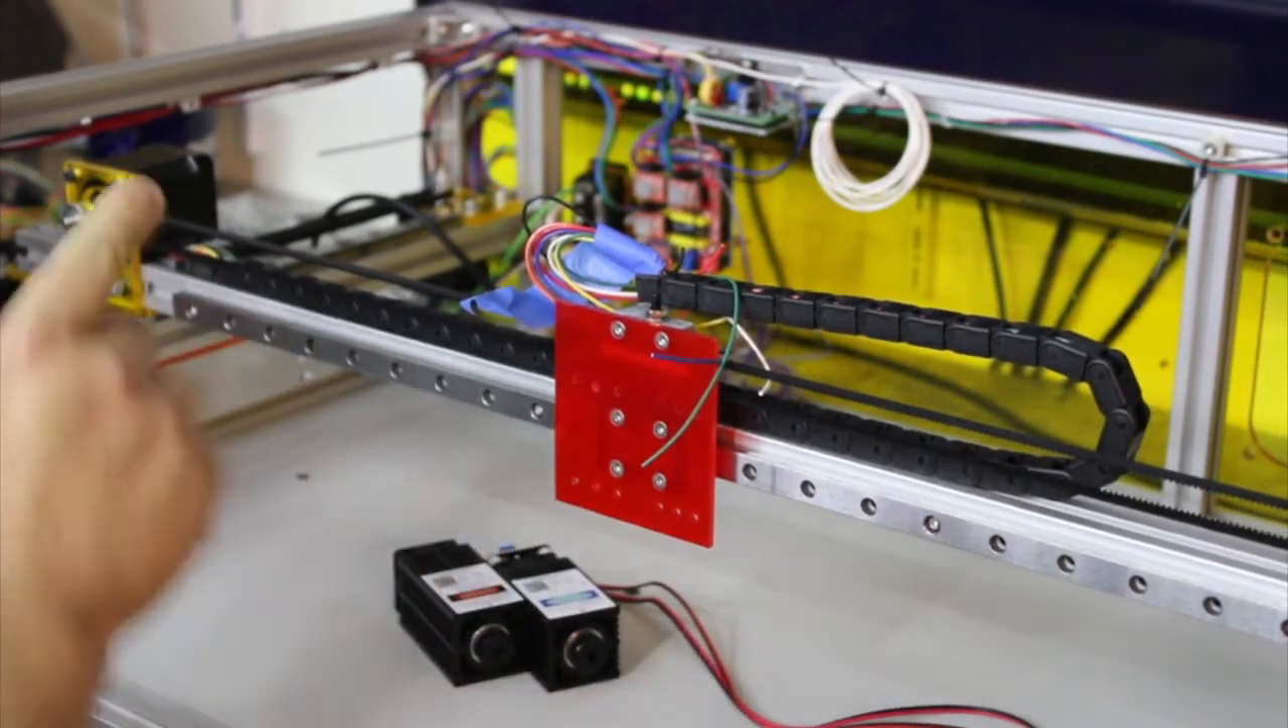Now all we have to do is put on the lasers.